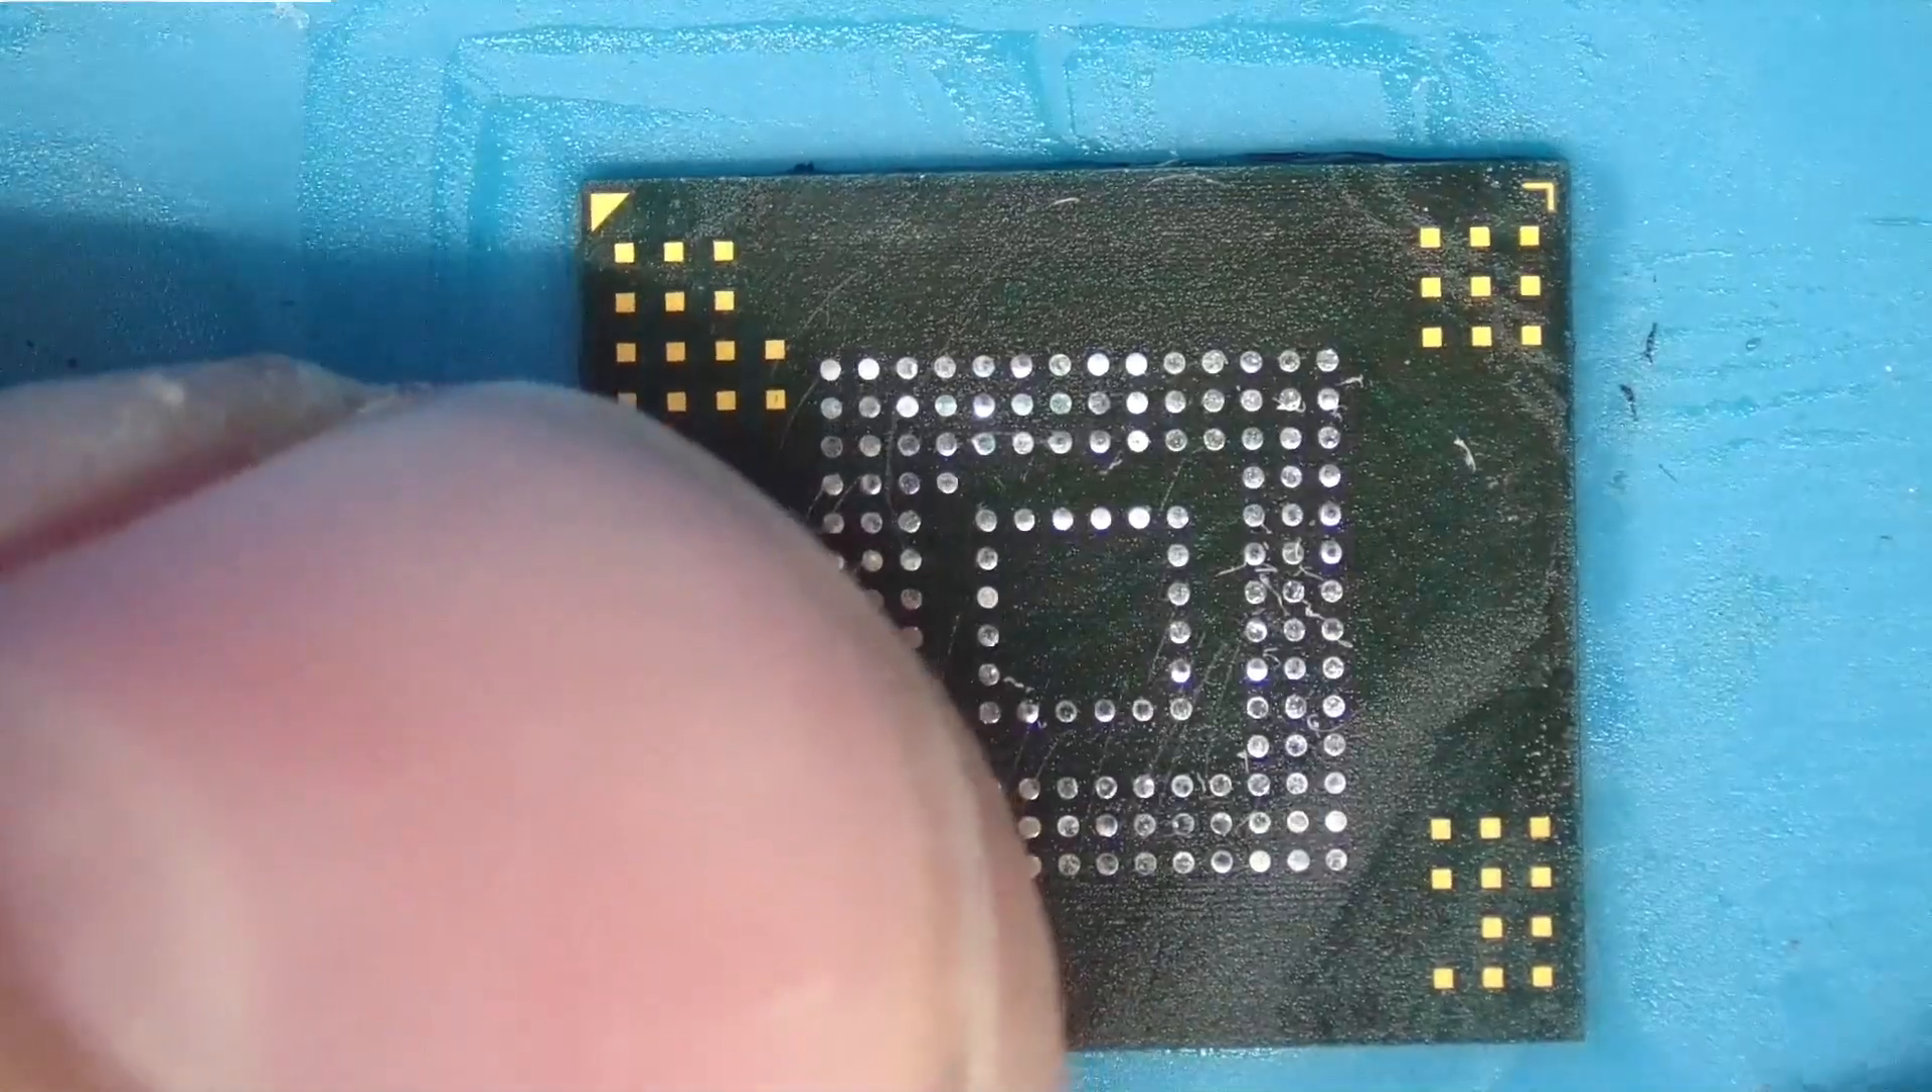Now, I have already pulled this chip off of the little EMMC board that comes with the Switch.